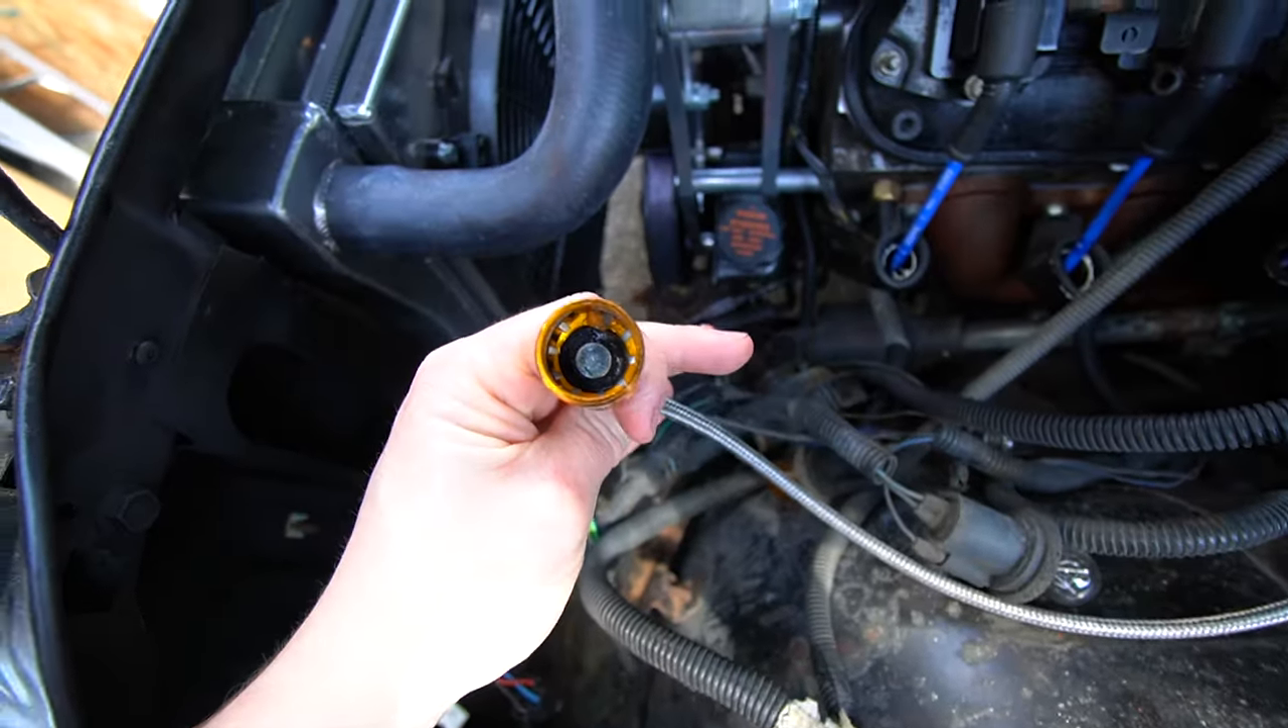I just have to order a yeah so we still need to run the clutch line which is this guy here.